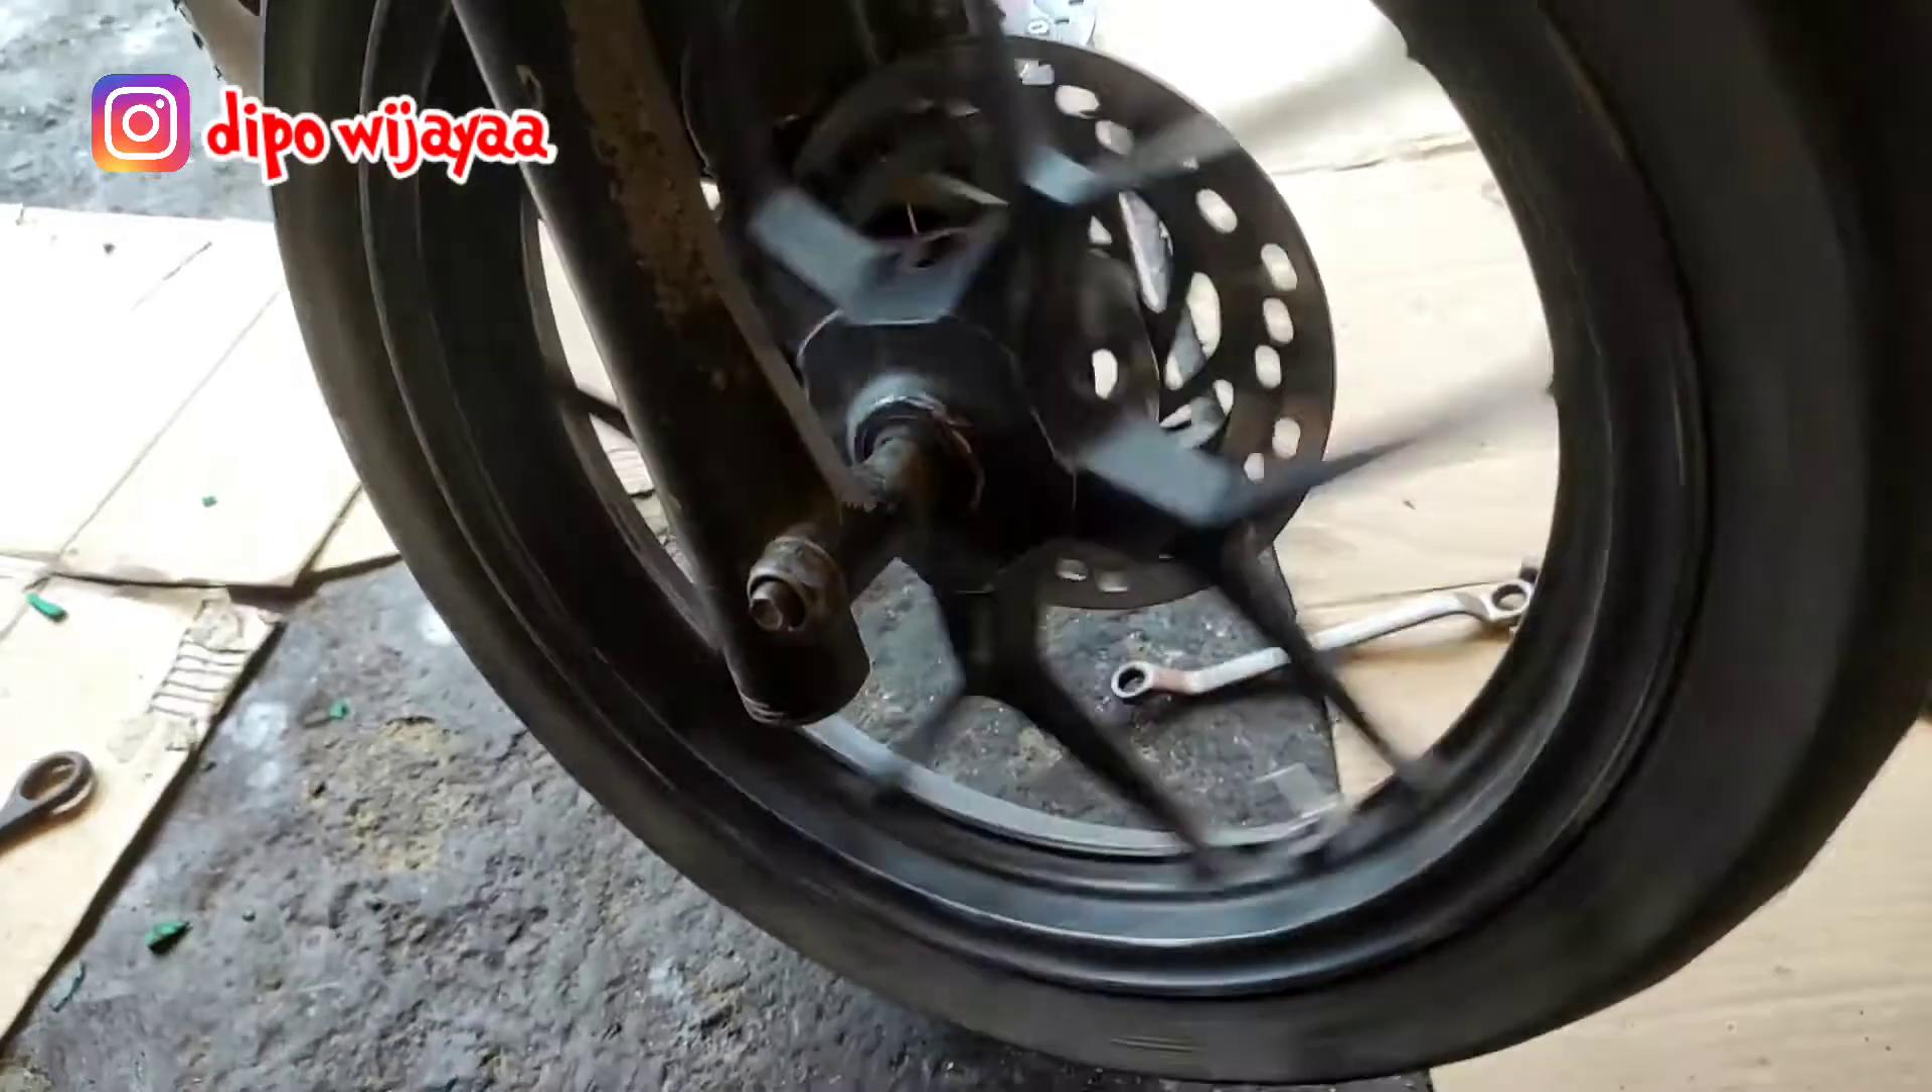Pada bagian roda depan itu sudah terpasang dan sumbu sudah terpasang.